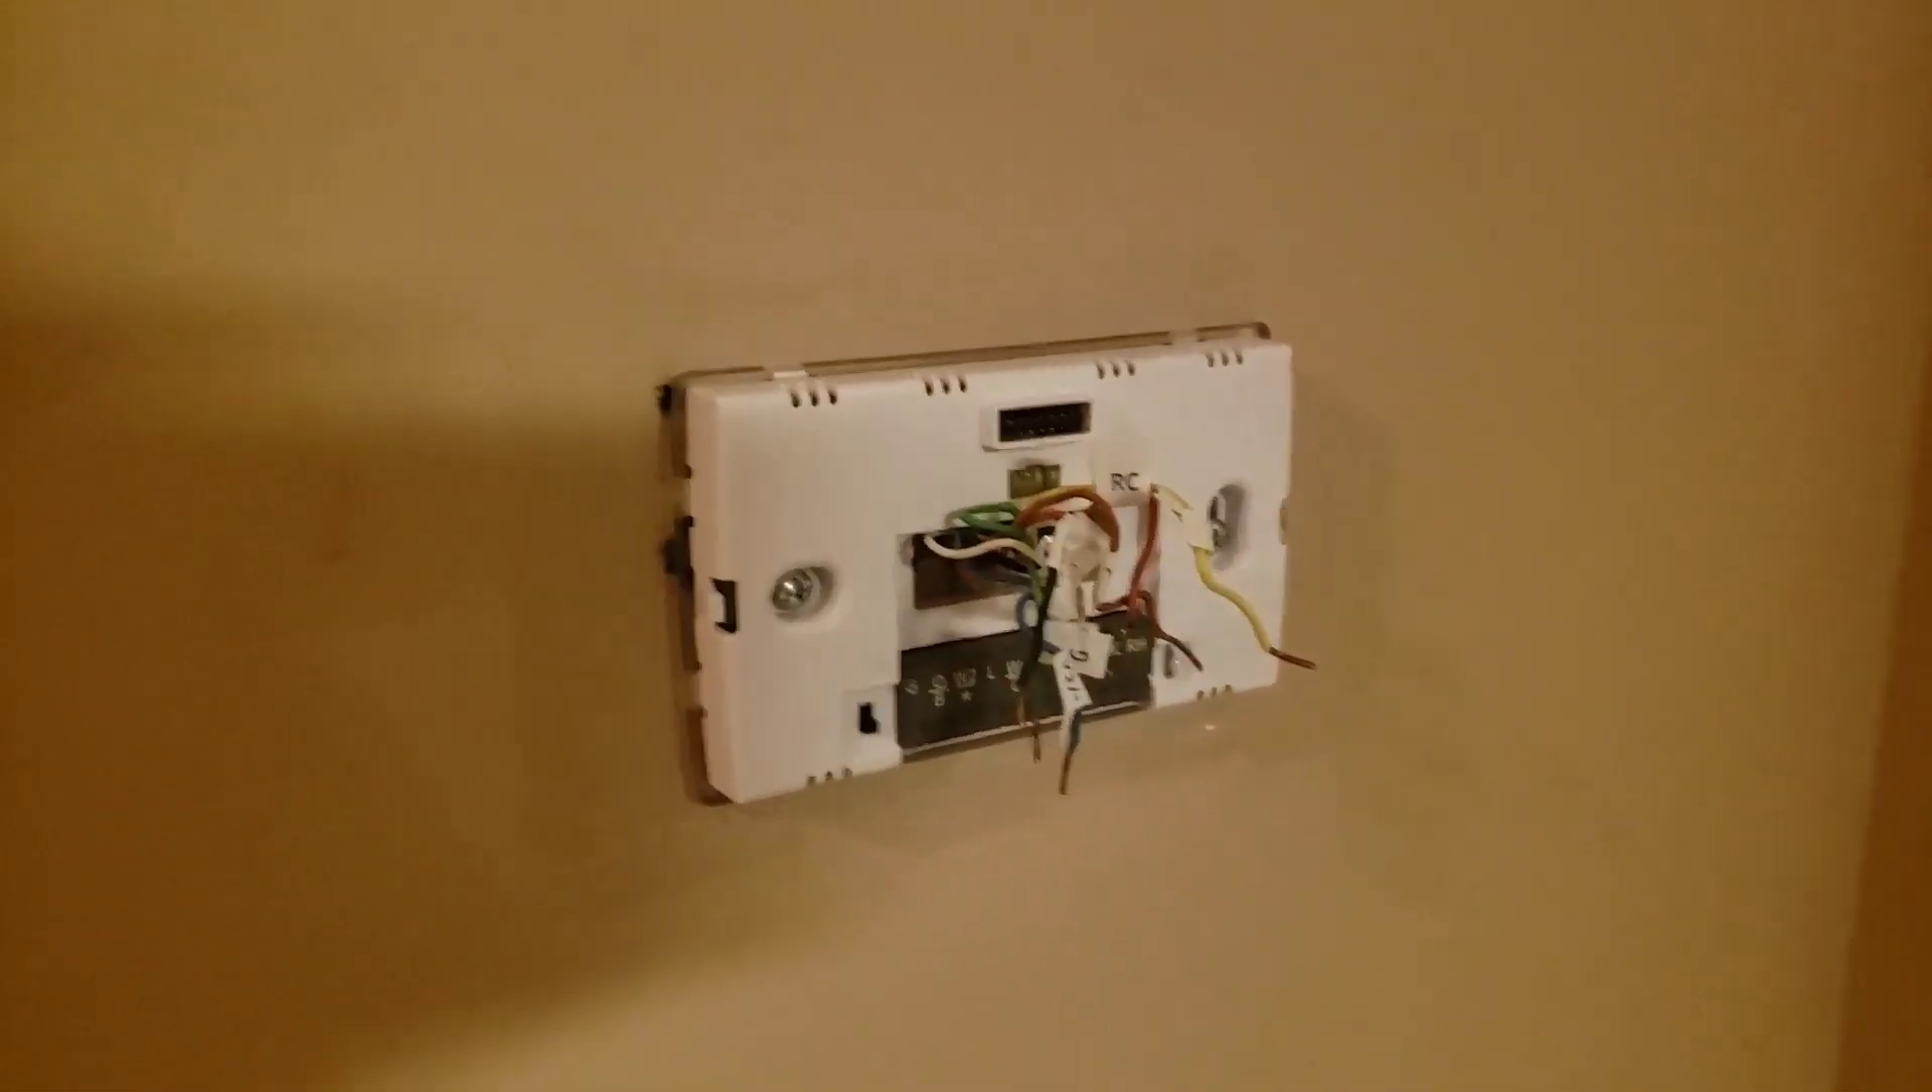So I removed the back the back plate I guess and now I've installed the Sensi back plate.